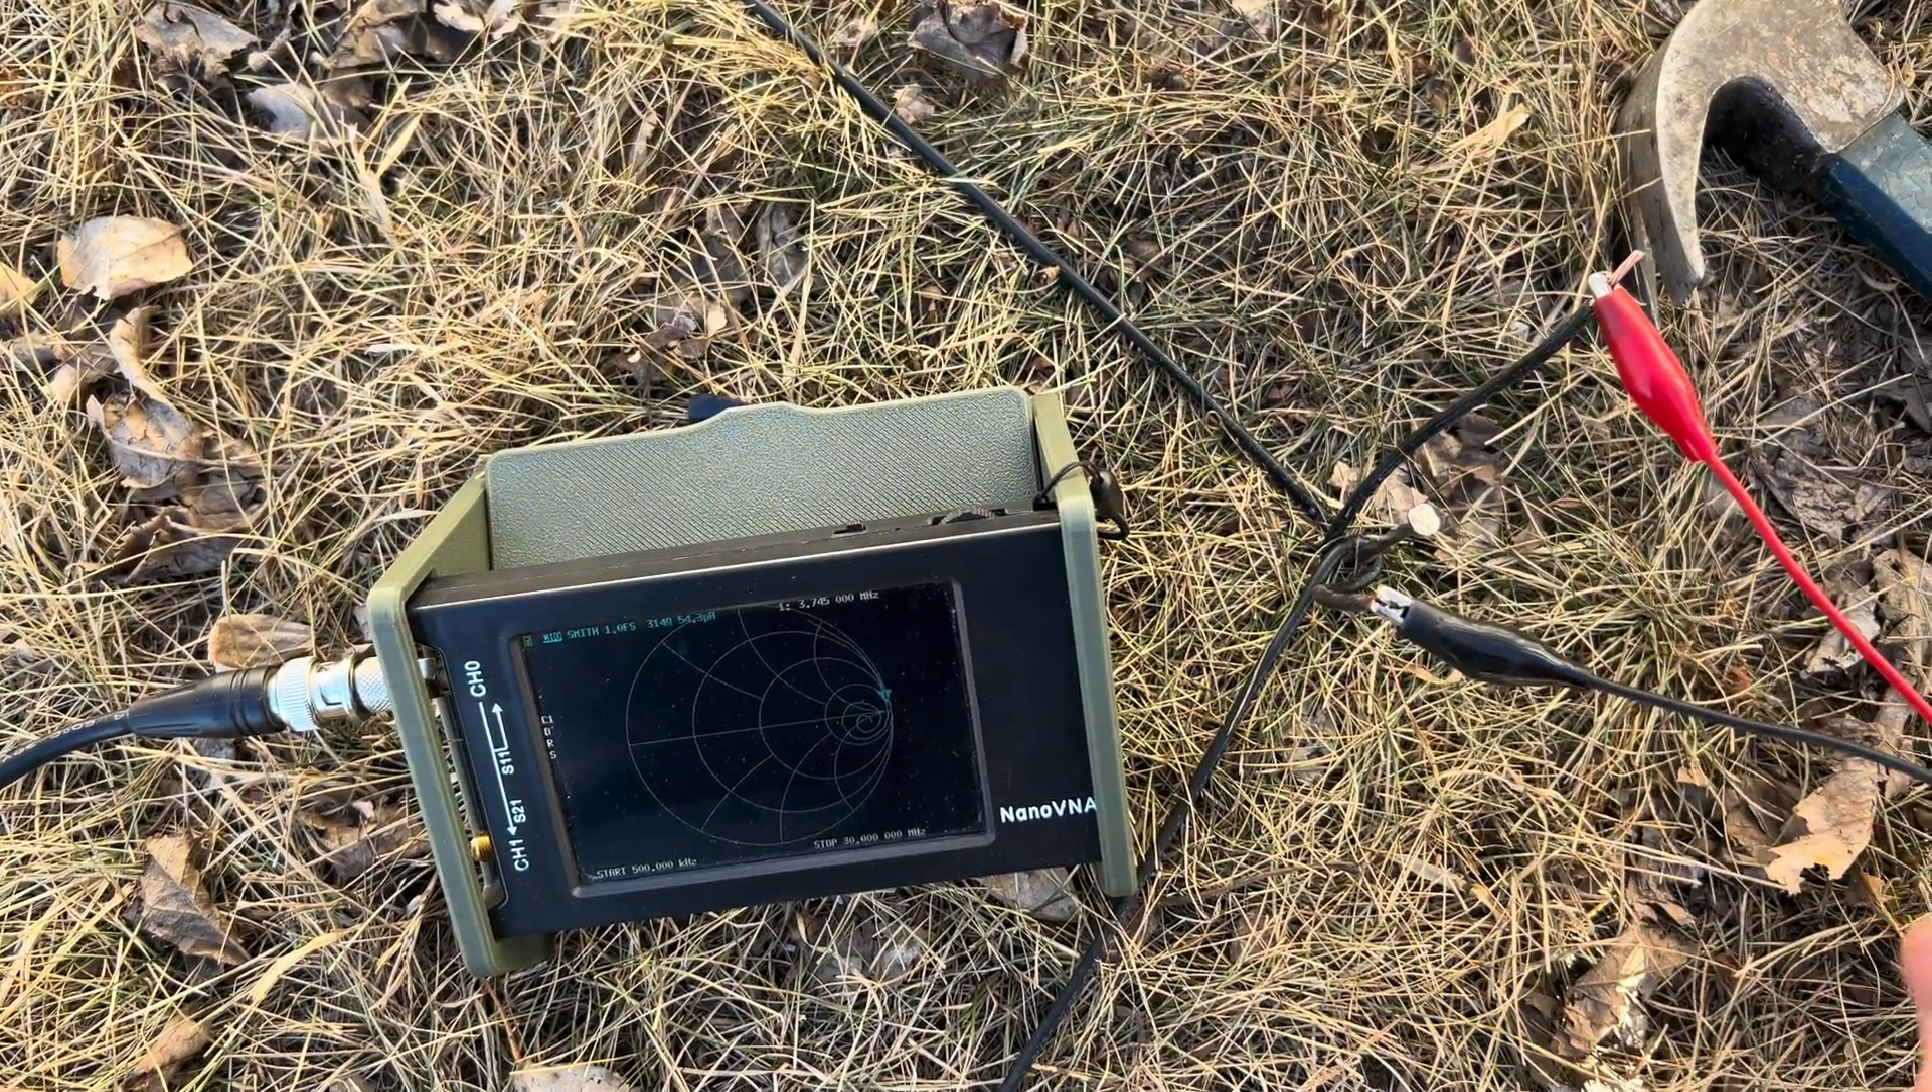I've got the nano vna connected here.